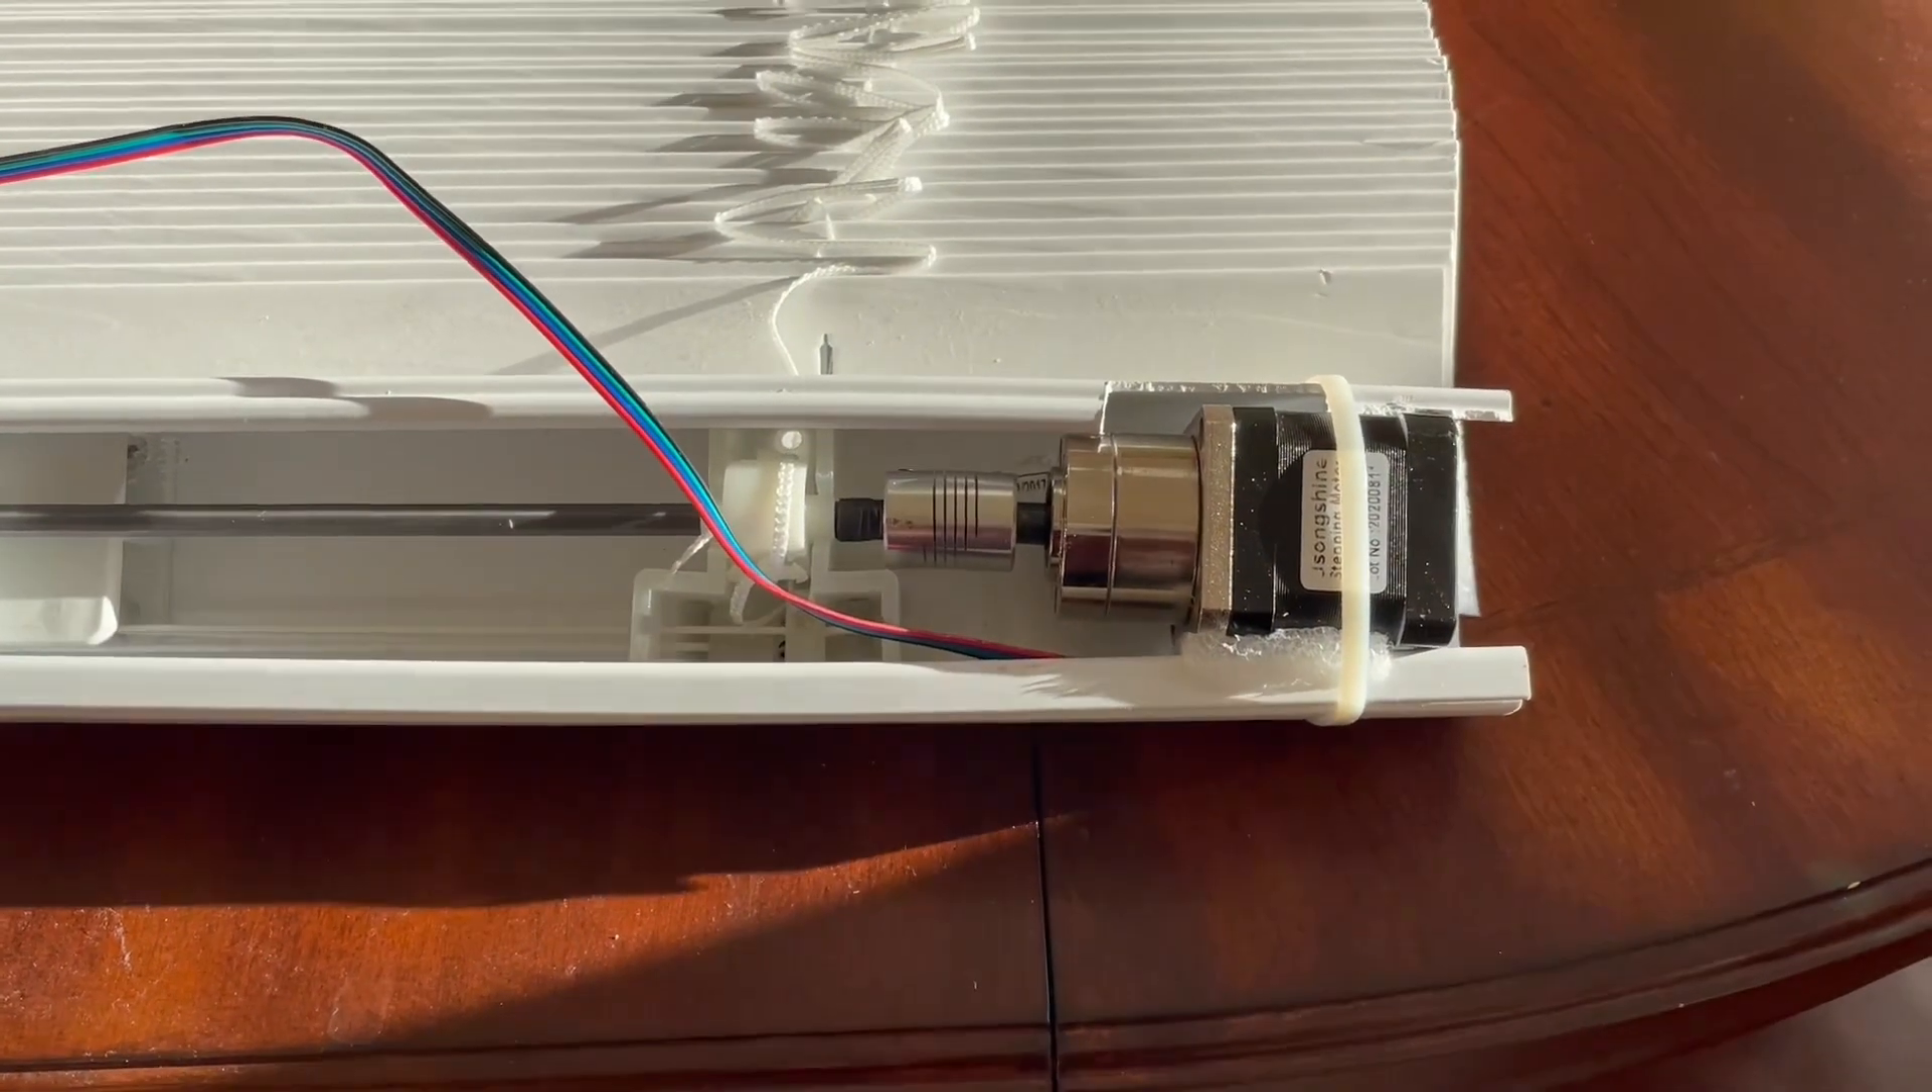In this picture, now you can see I installed the motor.